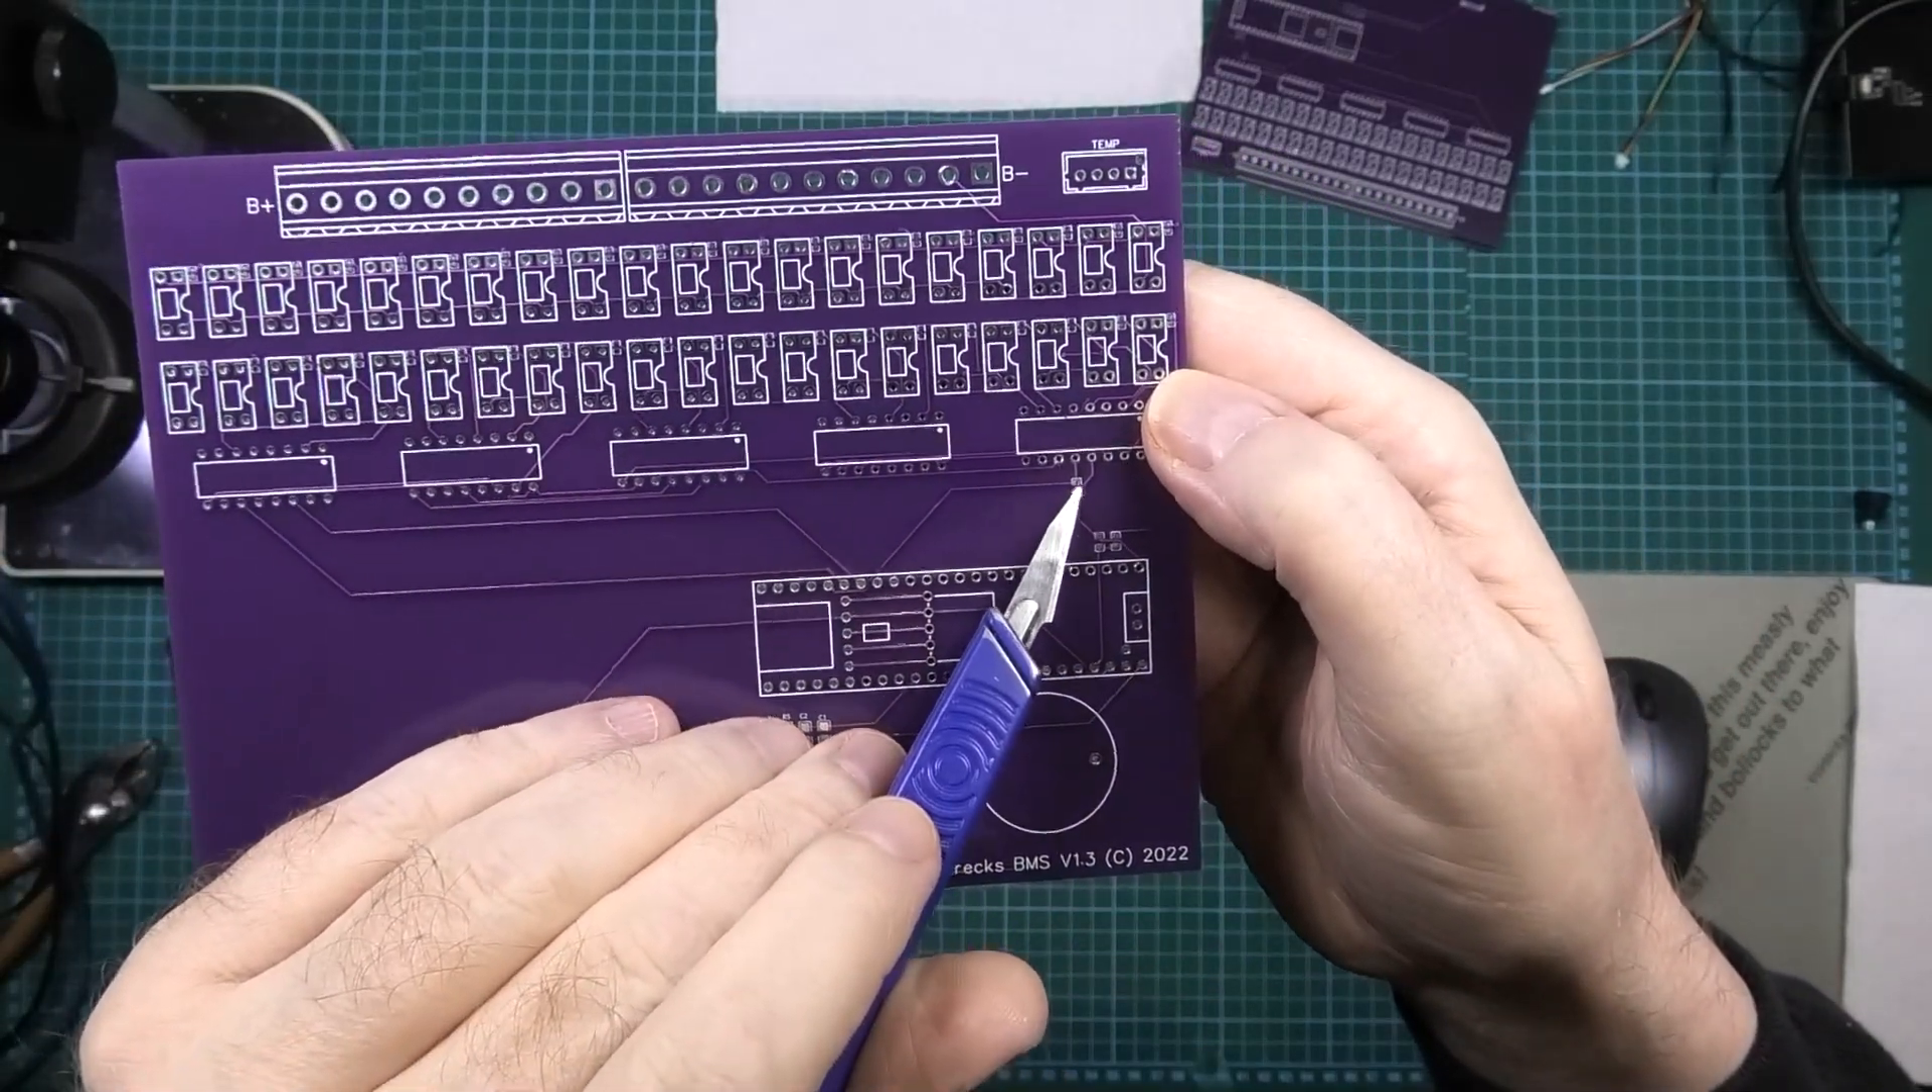There's 40 separate resistors that have got to be put on.